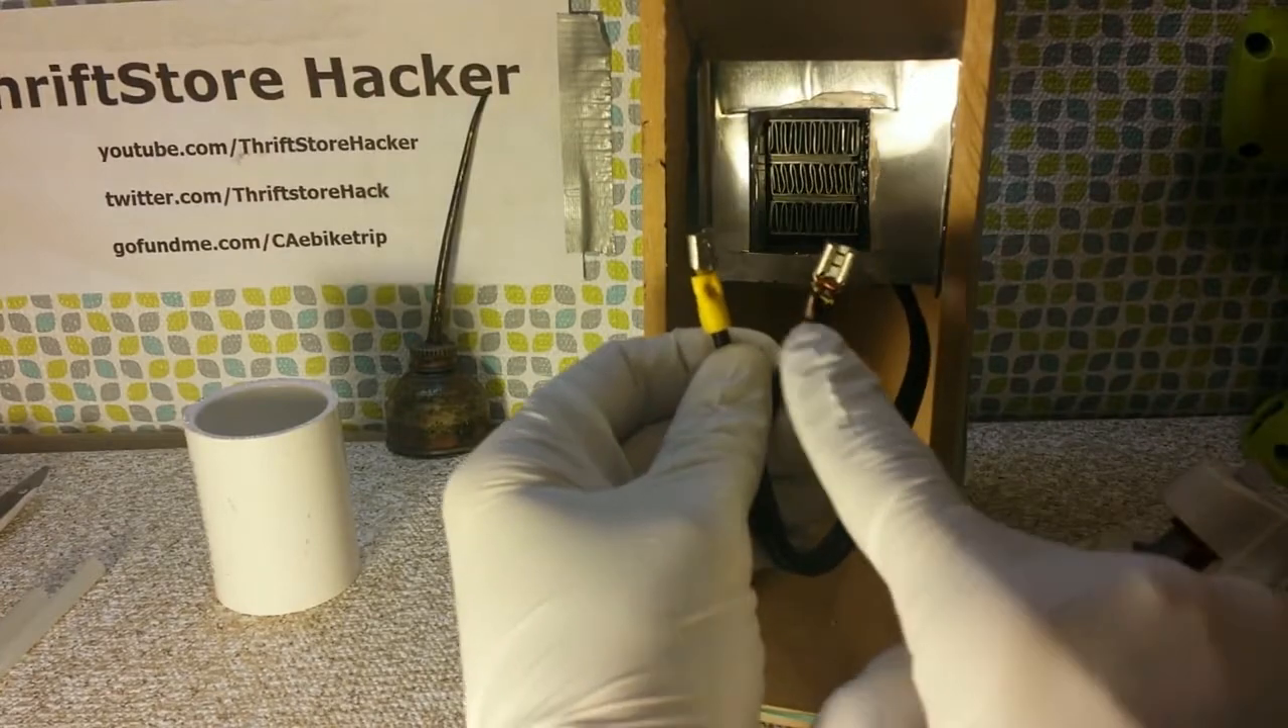I also shorten the wires and put connectors on the ends marking this one as the negative and the positive.